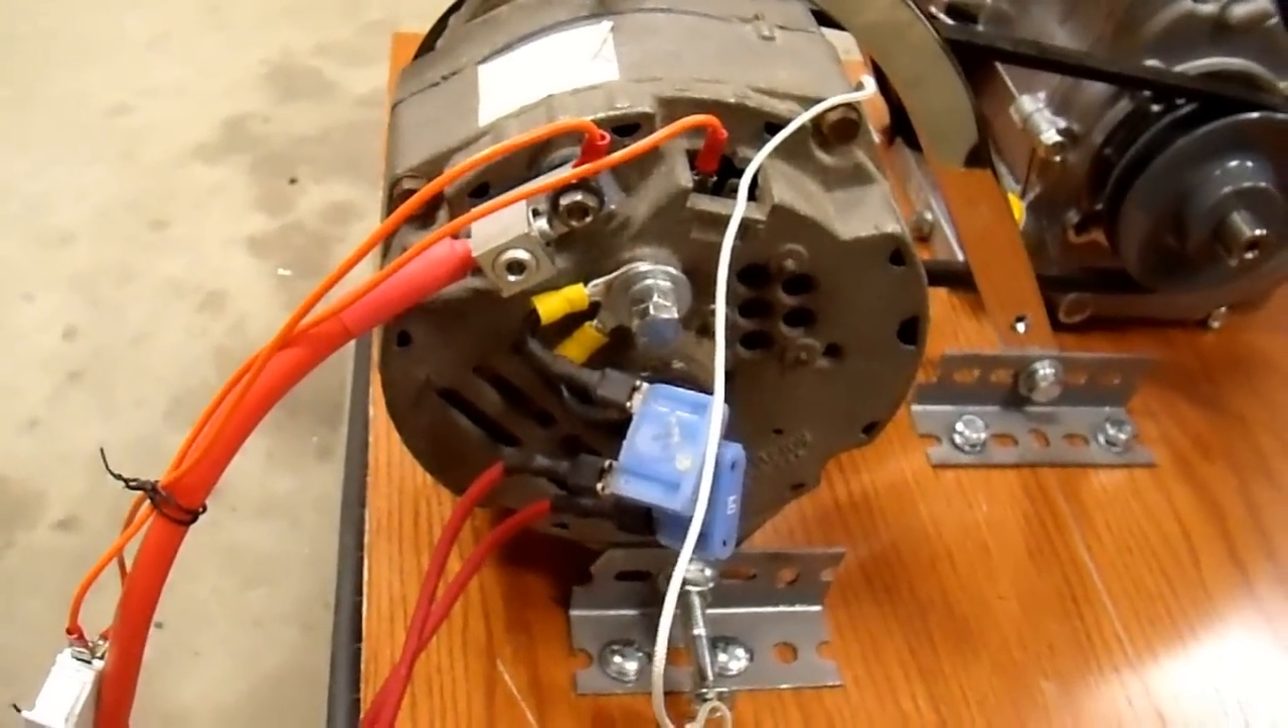The alternator is all hooked up everything is all set up and I'm ready to do my initial test of my belt drive 12 volt generator.